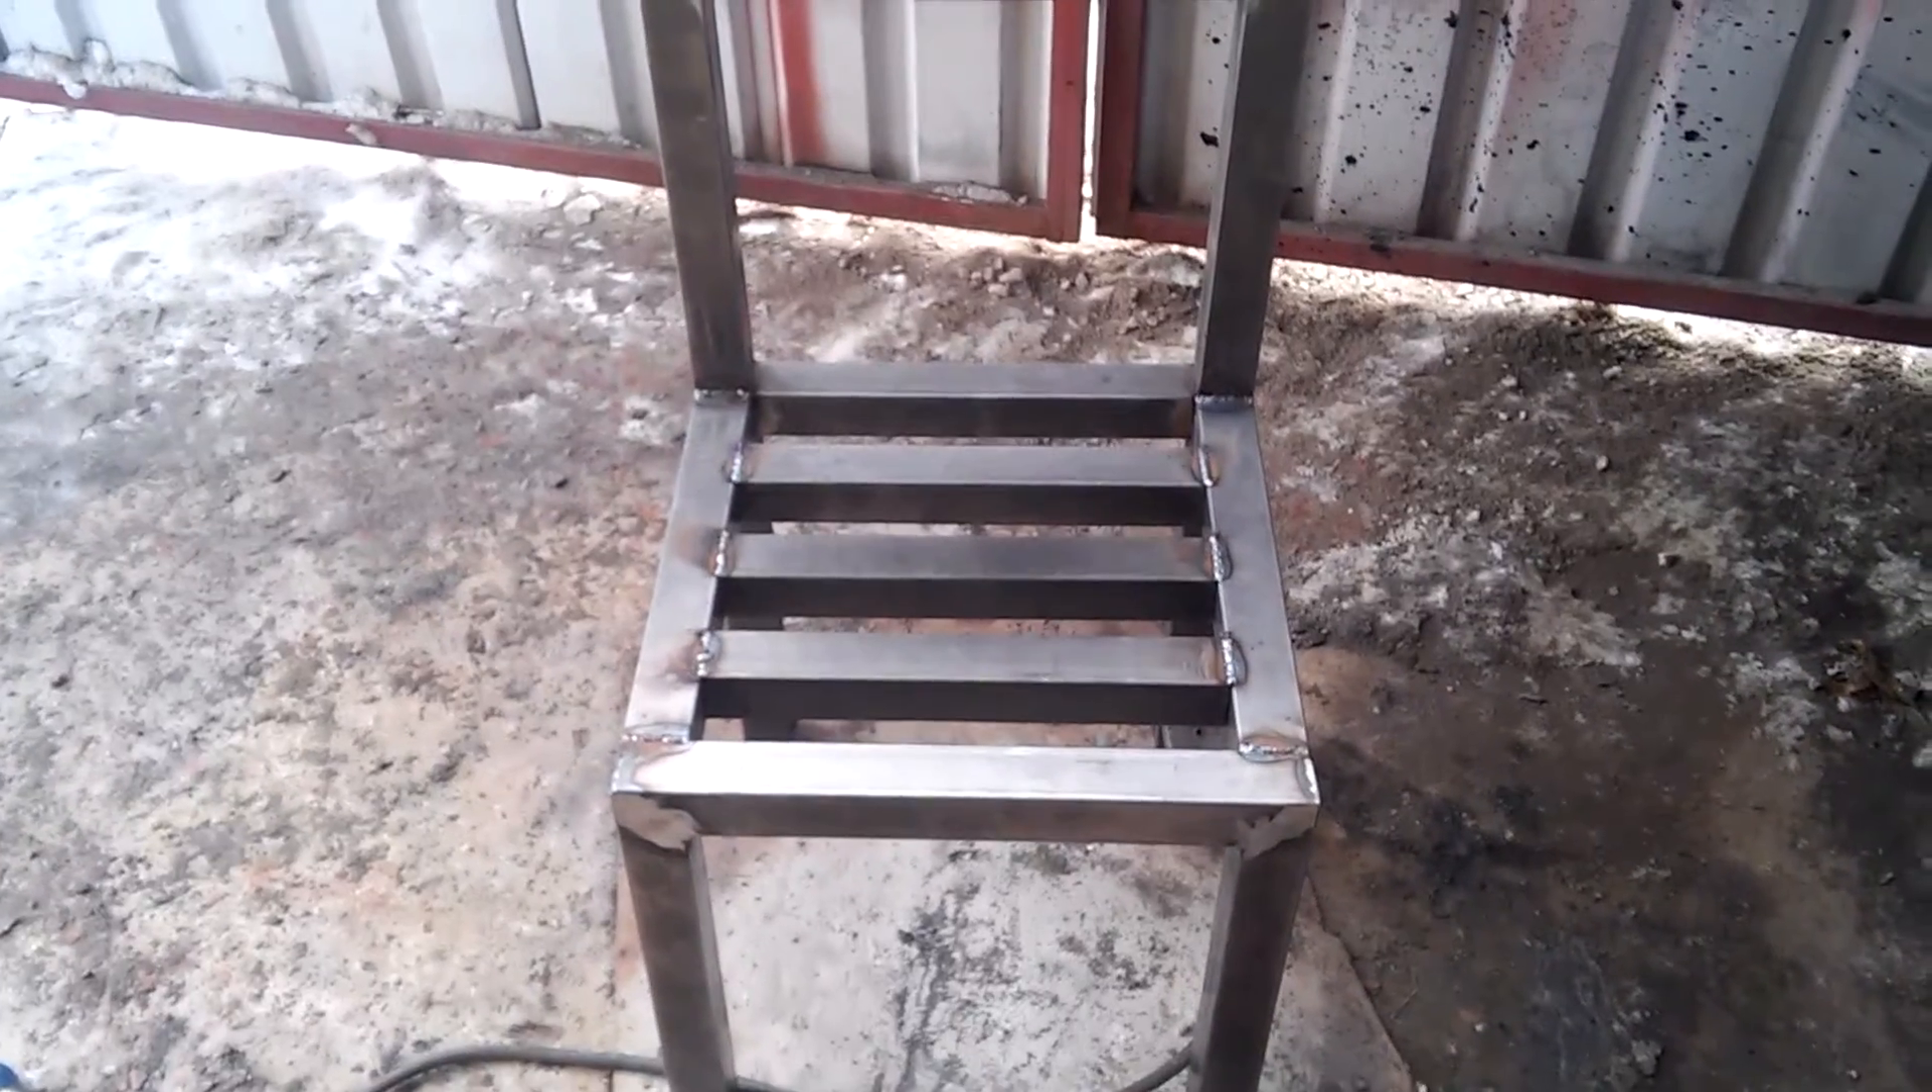Приварил сидение и теперь осталось зачистить и зашлифовать полностью со всех сторон.